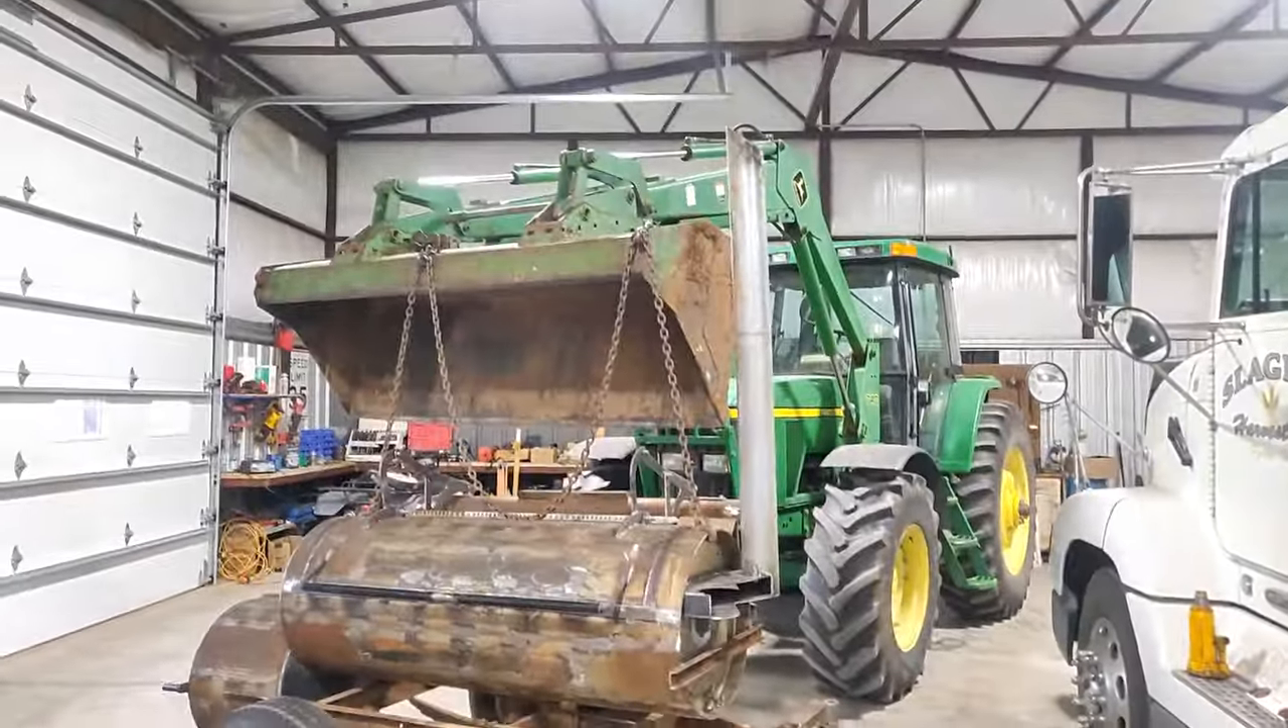I got a exhaust pipe welded on here I don't need to get the other one on yet.